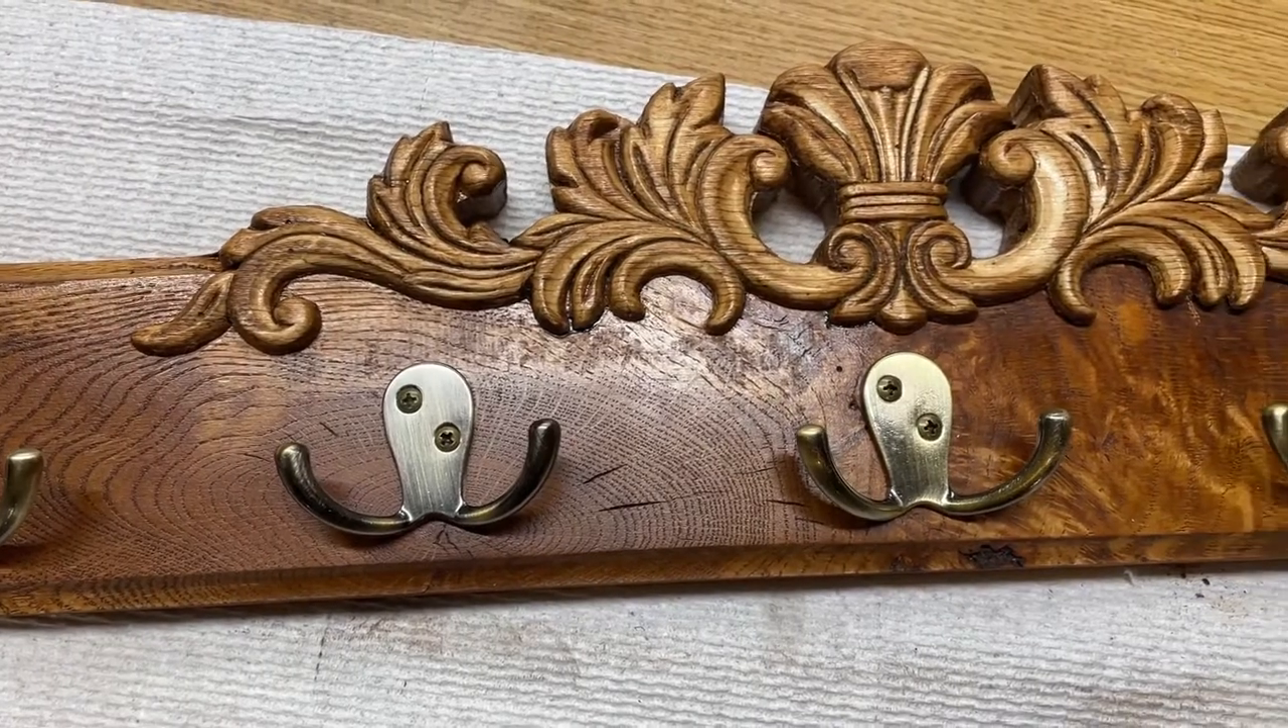So after assembling the hooks and putting the wax on, this is what it looks like.